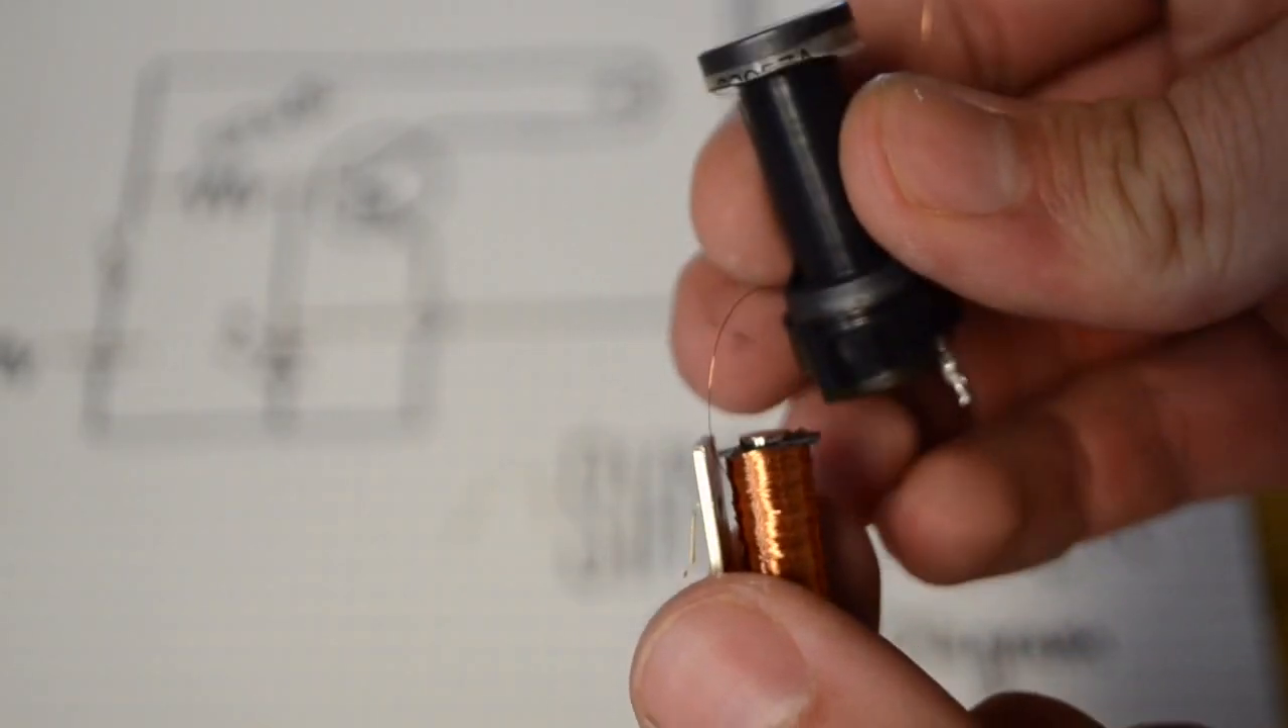As you can see, I have successfully removed that coil.